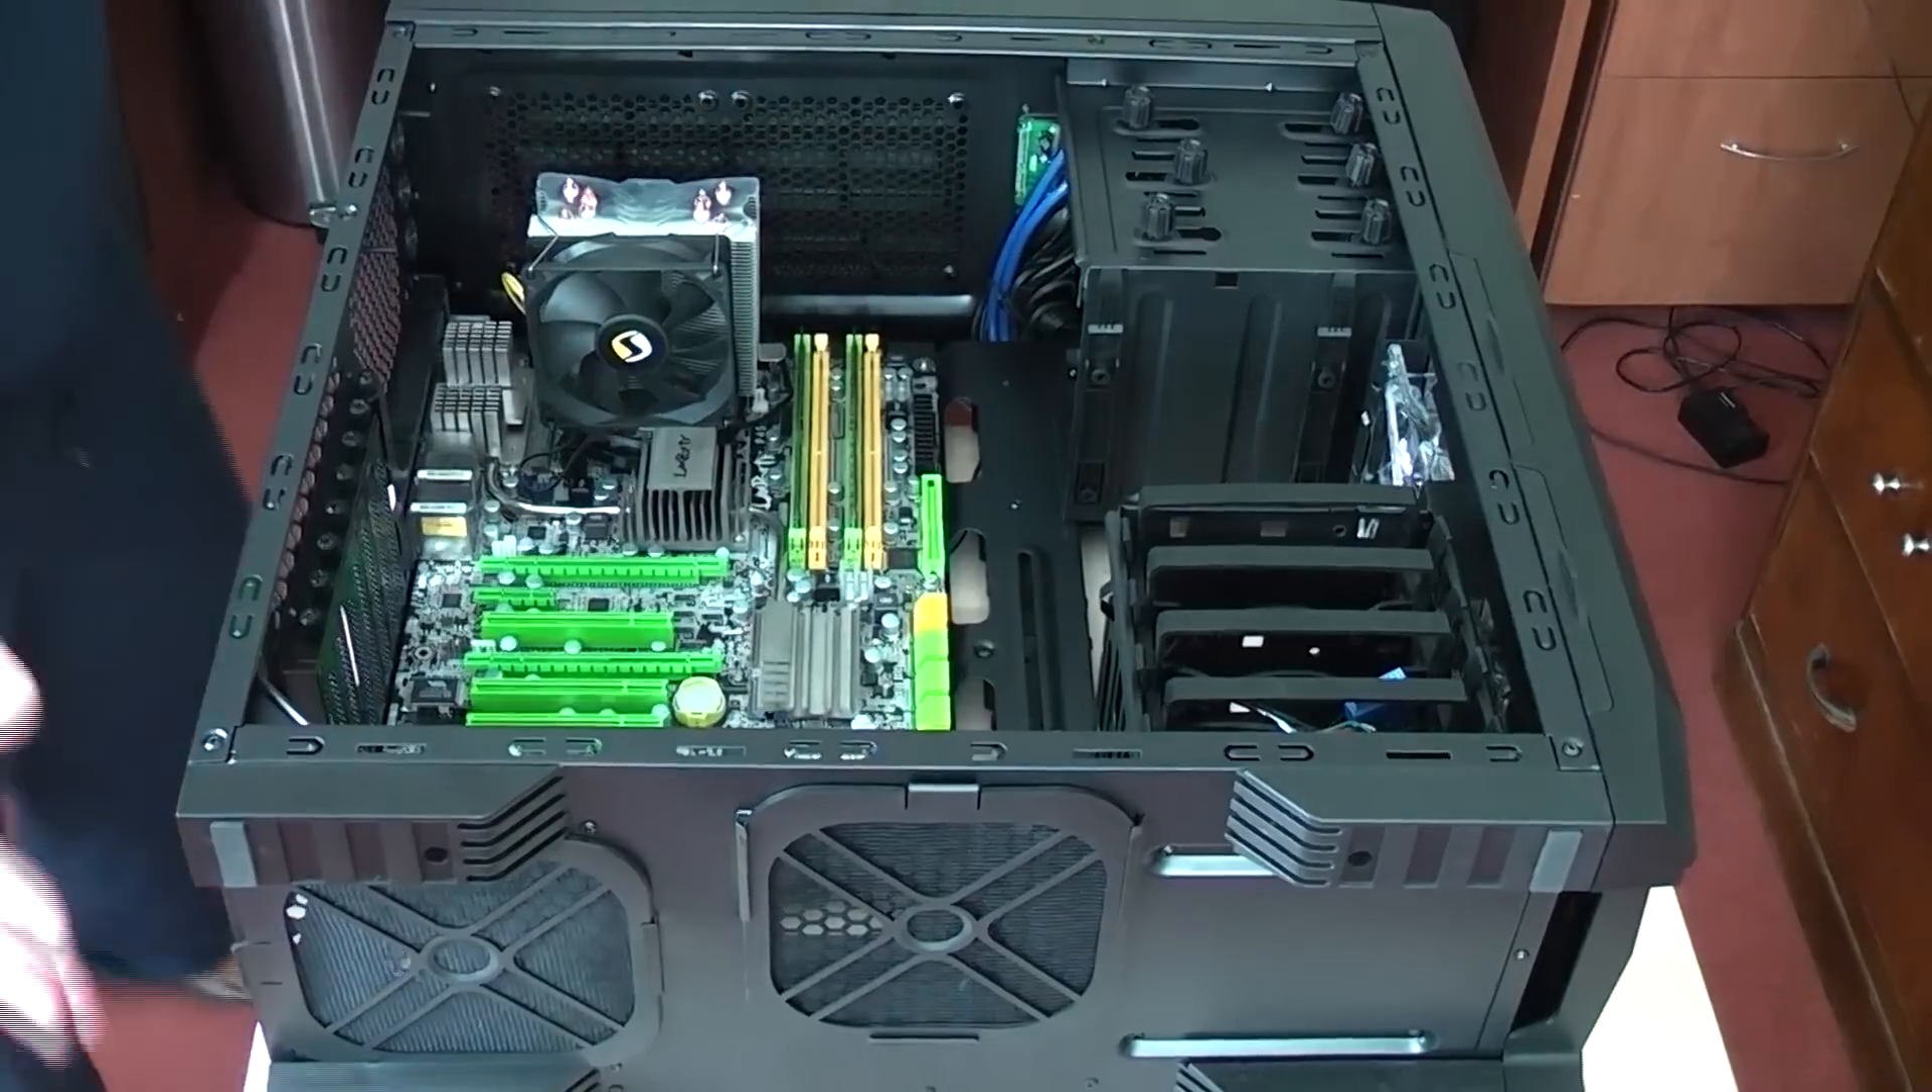Słuchajcie, mamy to teraz zamontowane. Płyta główna już nam siedzi.